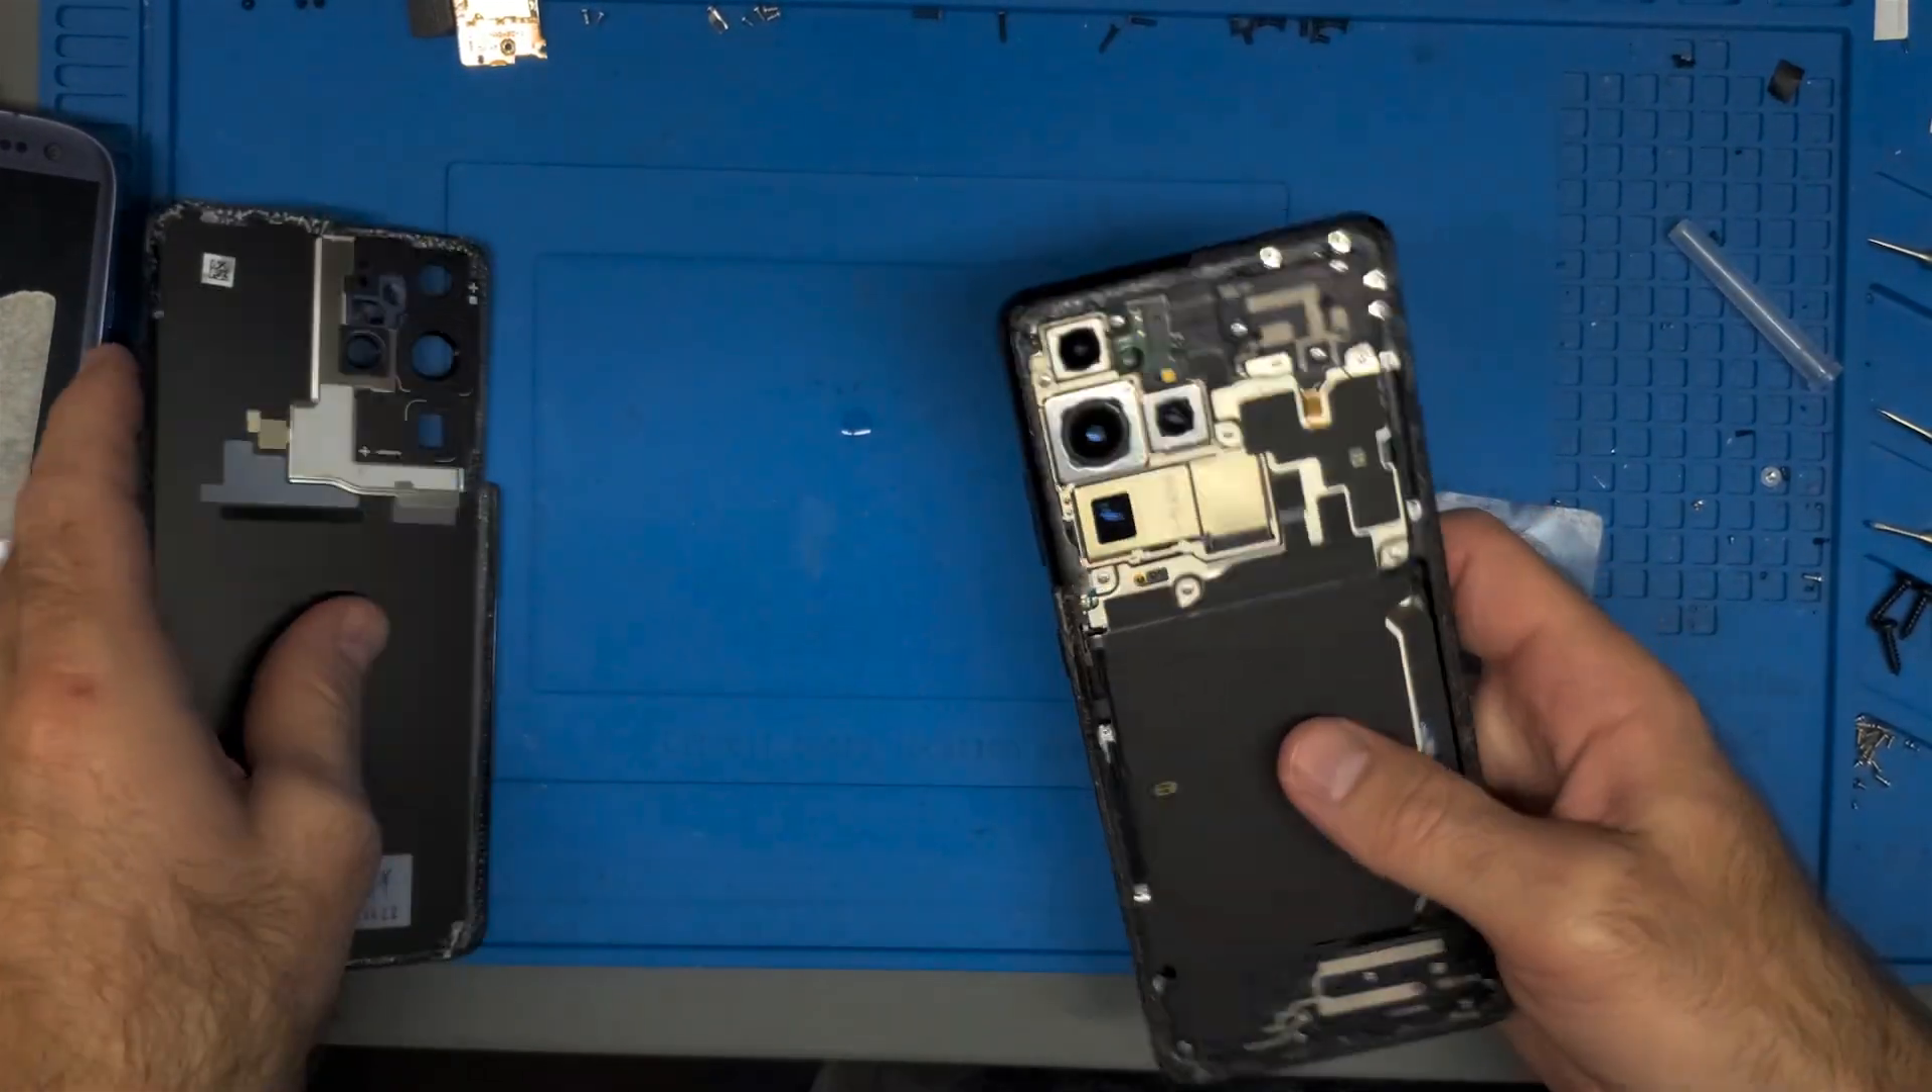And there we have it back cover off.